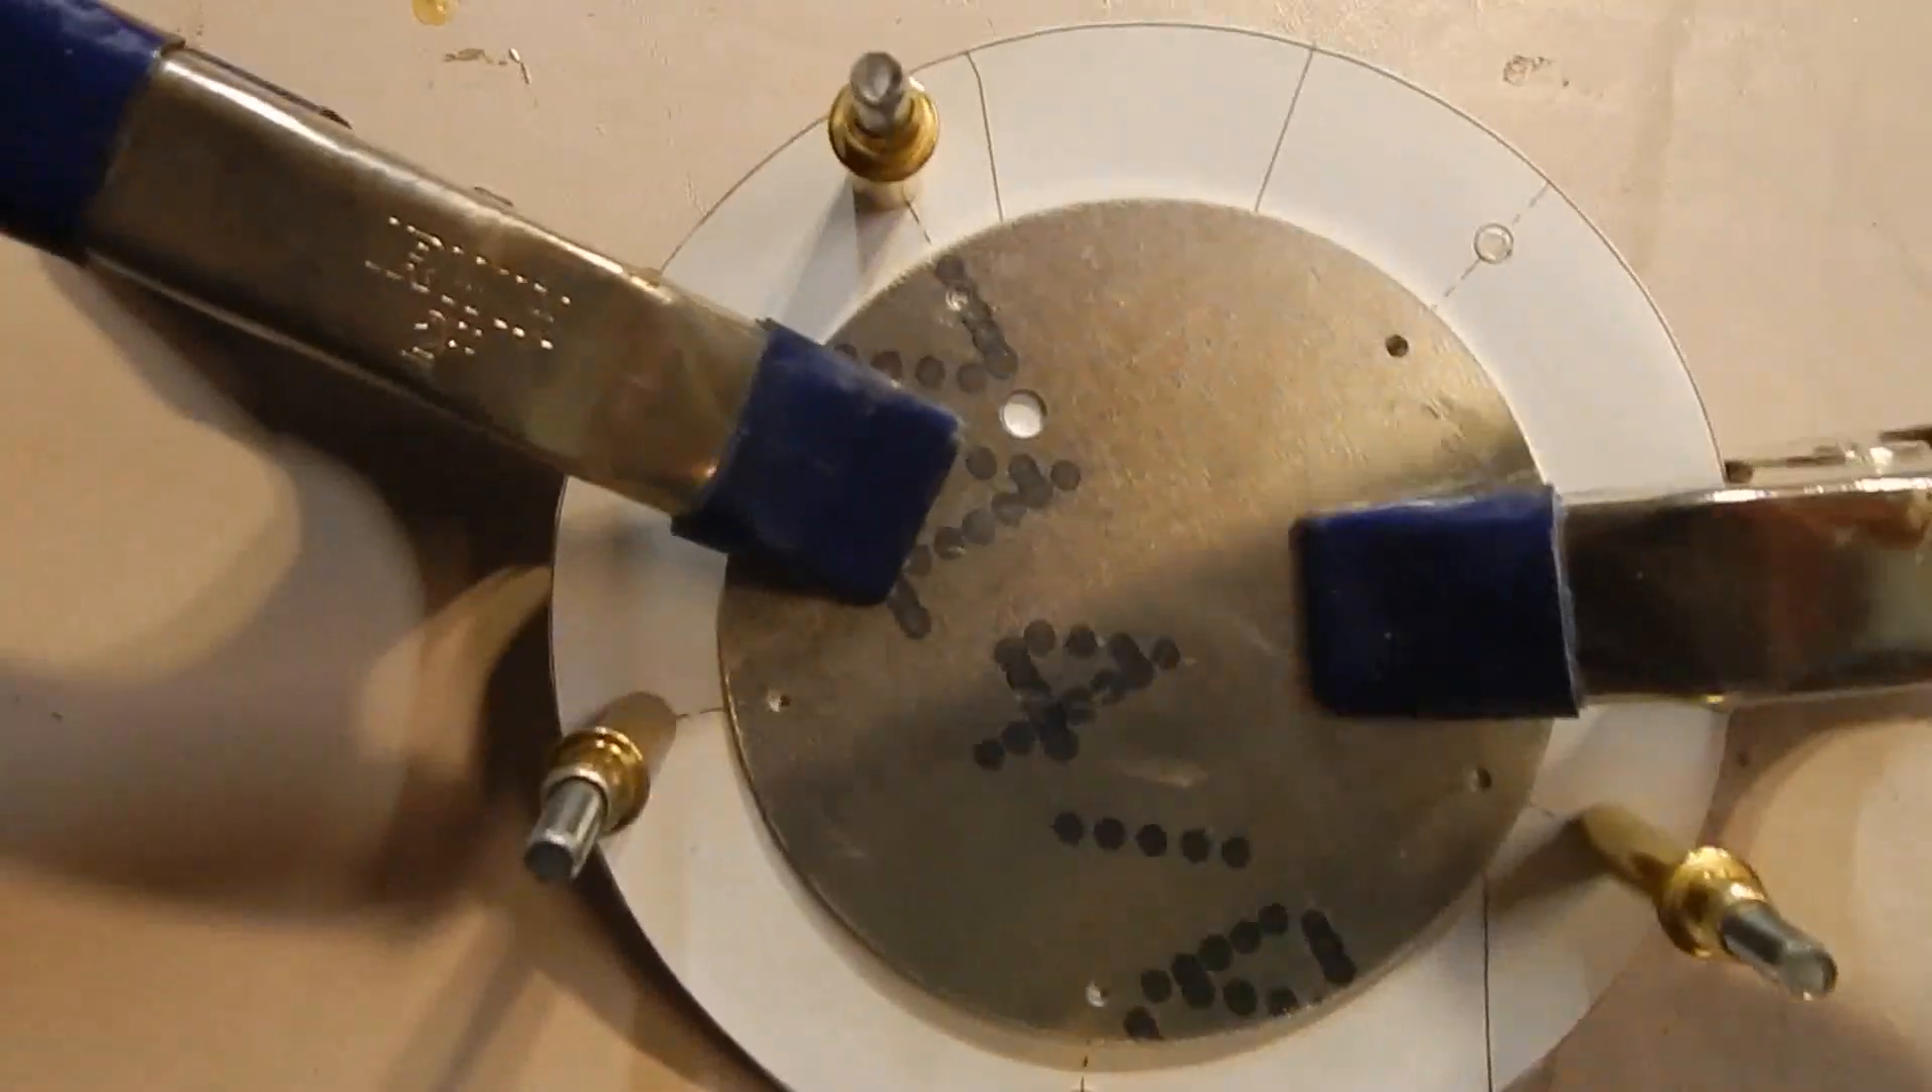Then I clamped the three -inch doubler onto the template.